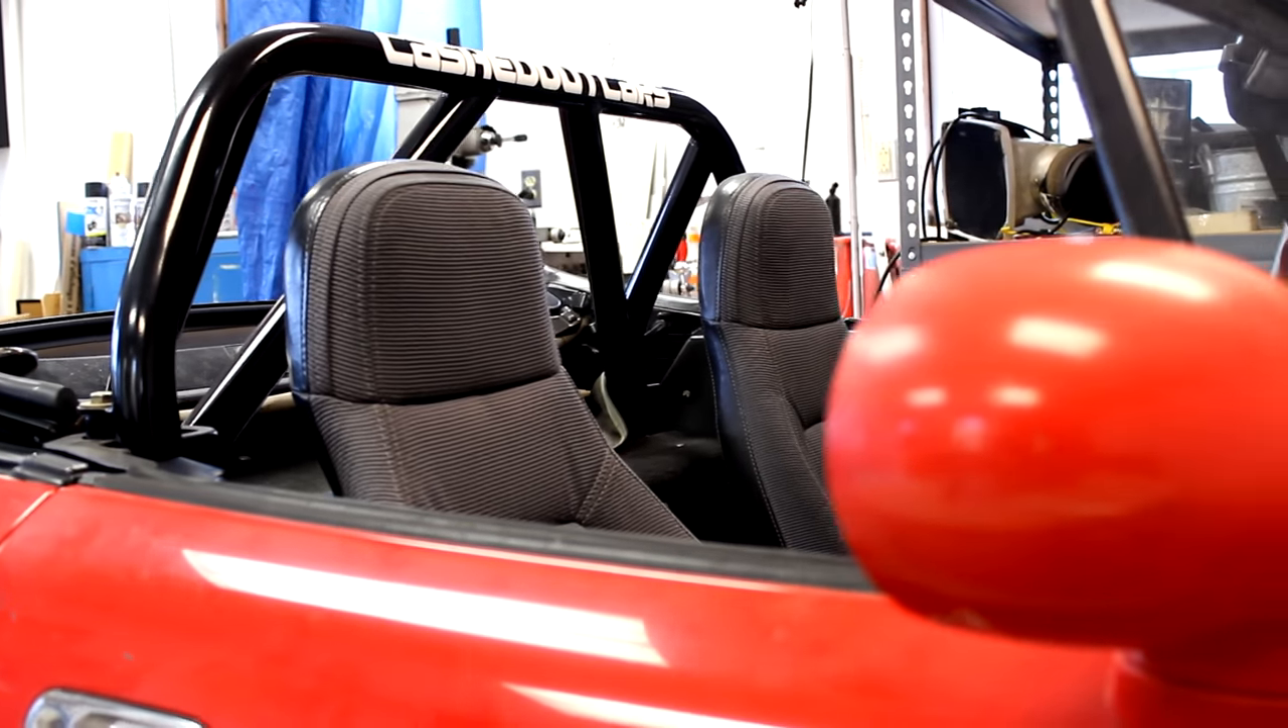Now your roll bar is completely installed. Here are some shots of my finished bar.